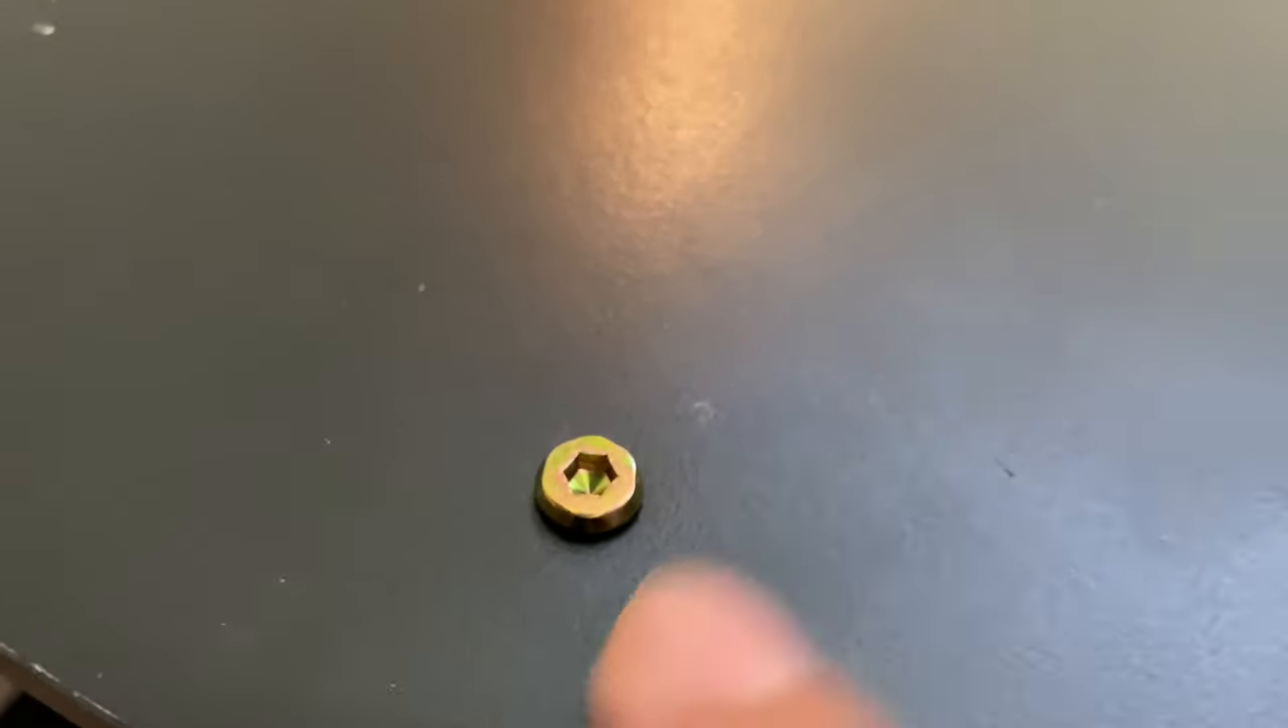Now, um, as I put this together, I do want to show you that these screws aren't really countersunk. So they do stick up there a little bit.